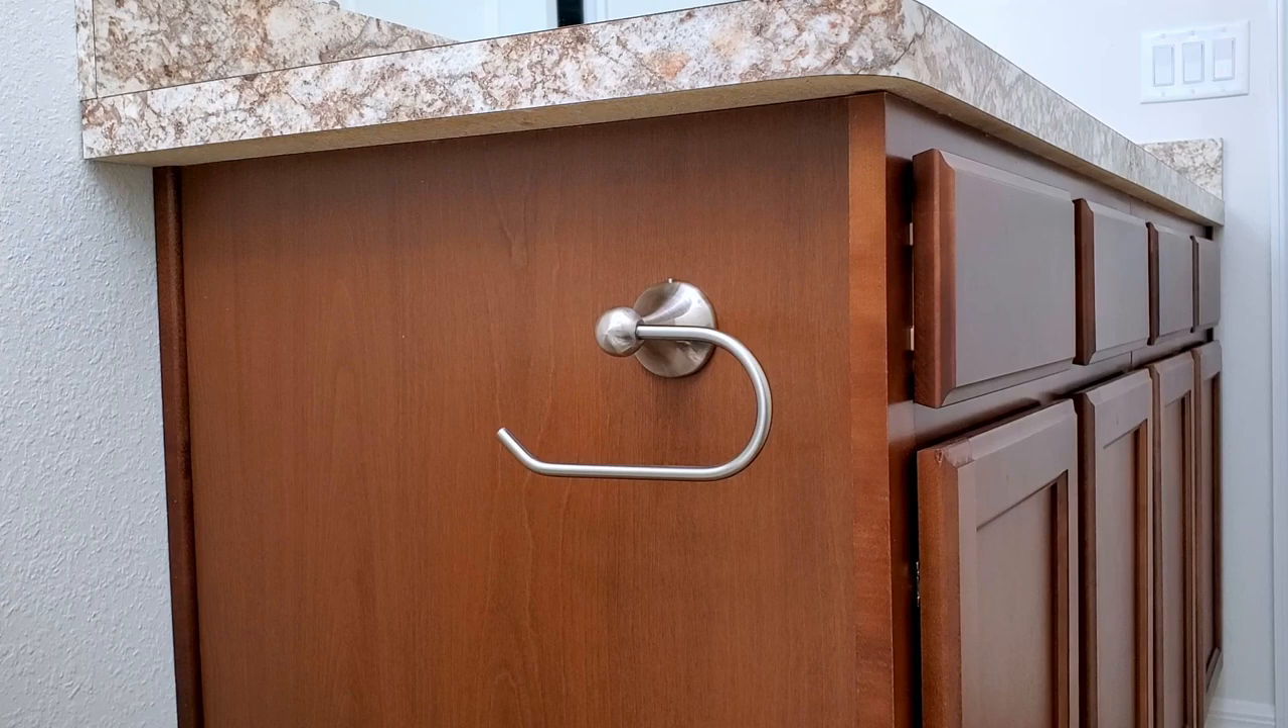Here's the finished toilet paper holder.